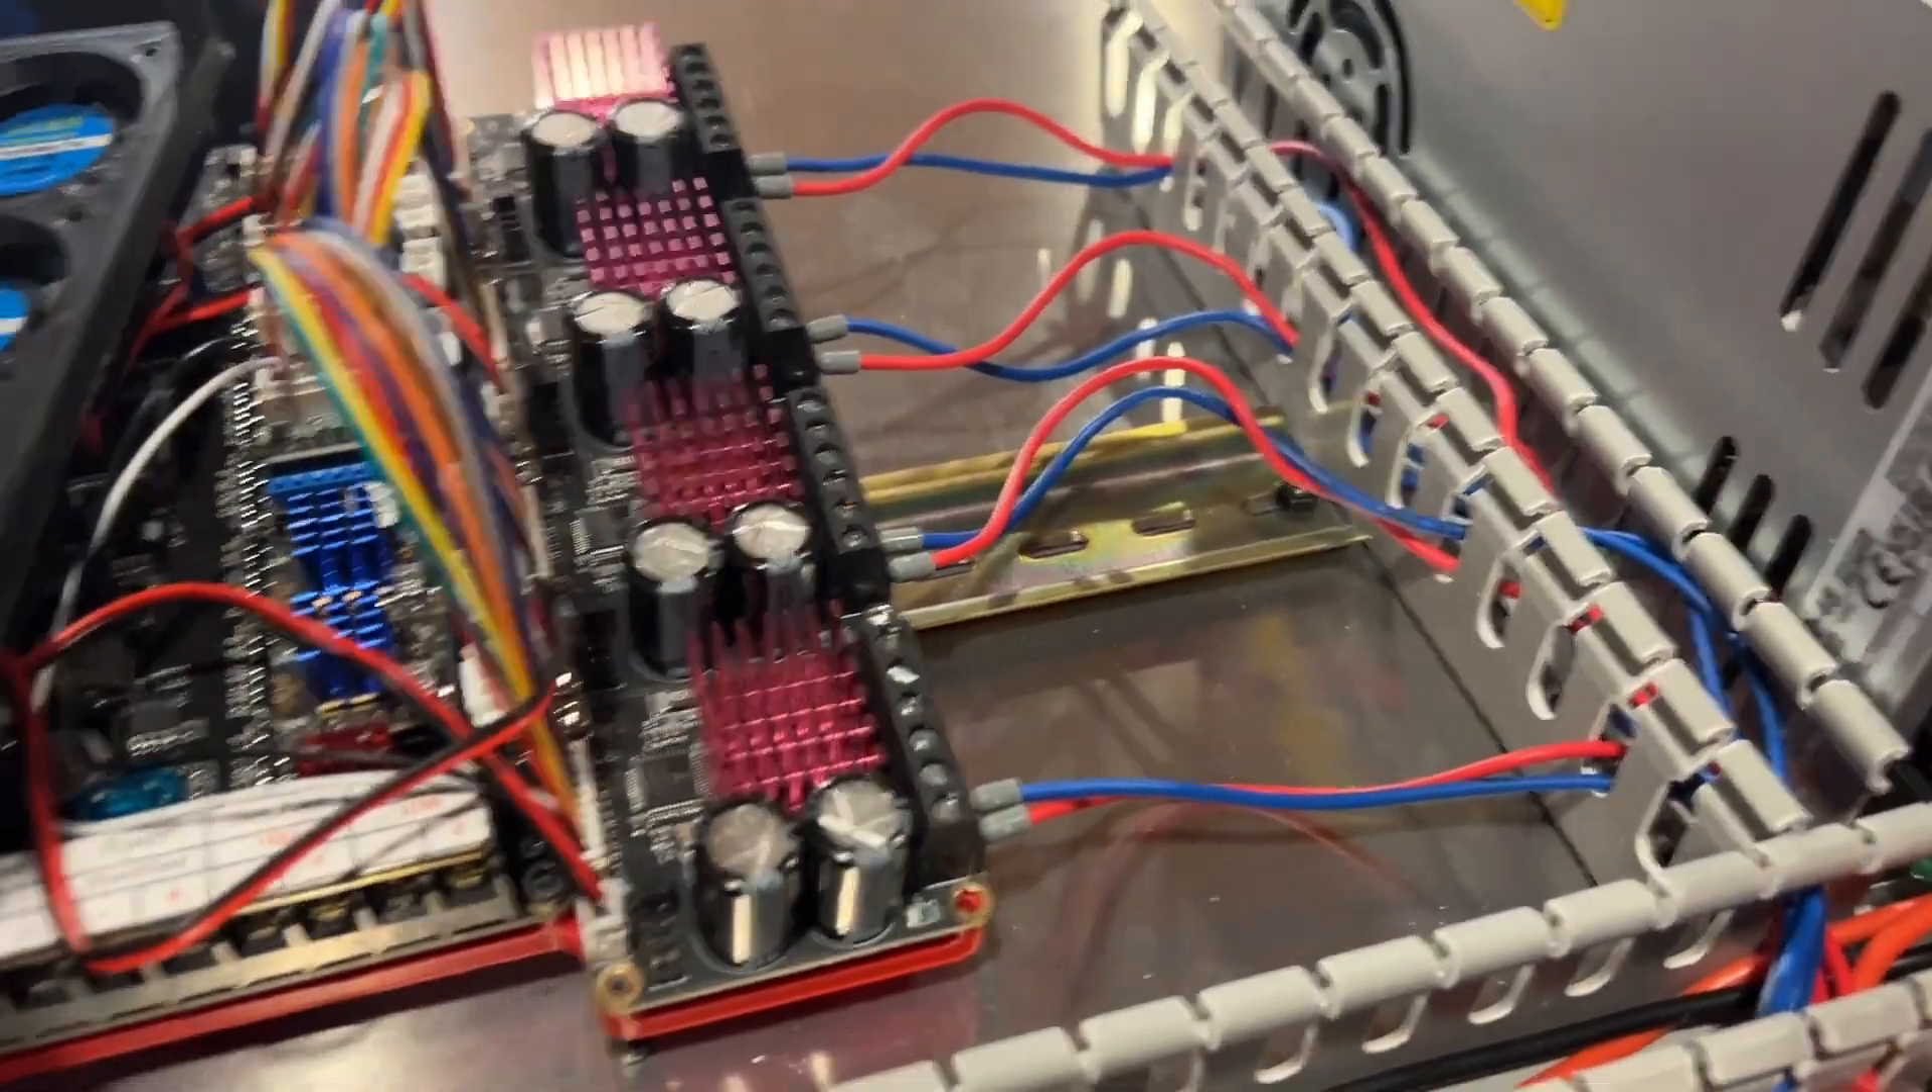I've completed all the connections and I've kind of tidied up the wiring a little bit and tucked it into this channel.